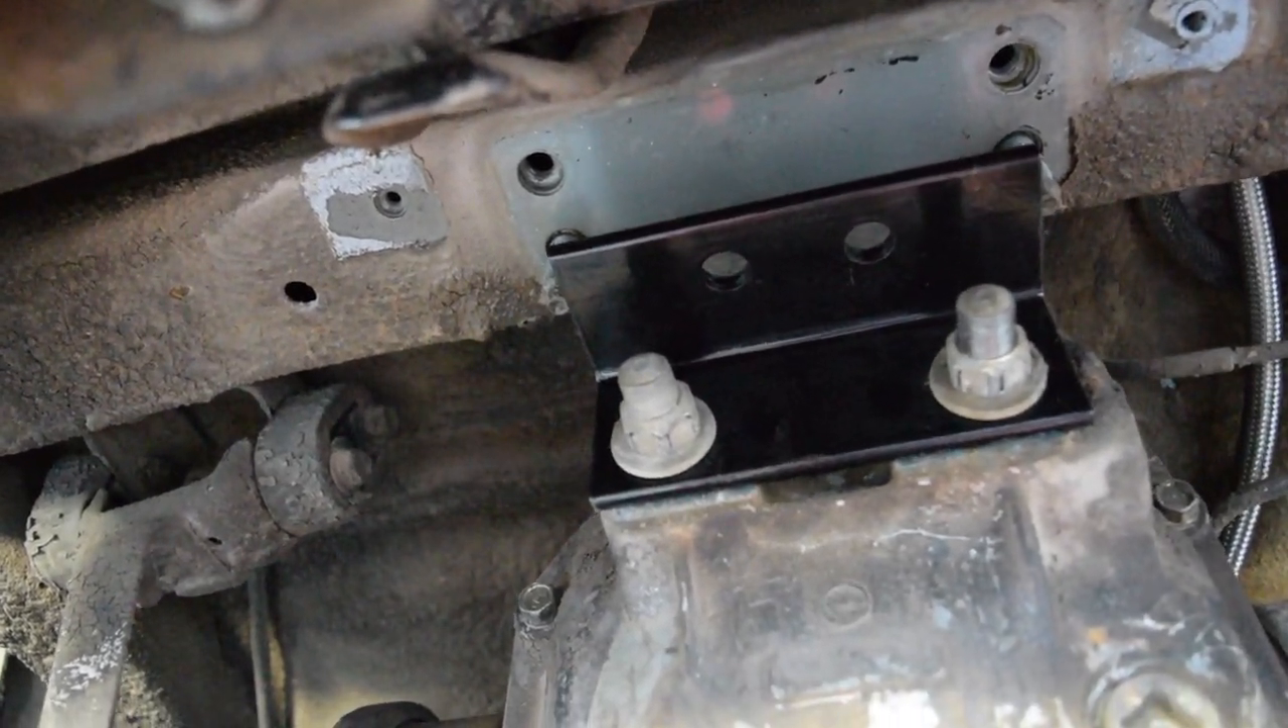All right guys, as you can see, we got that bracket on right there. Um, it is just a washer and a nut from what came off on both sides.